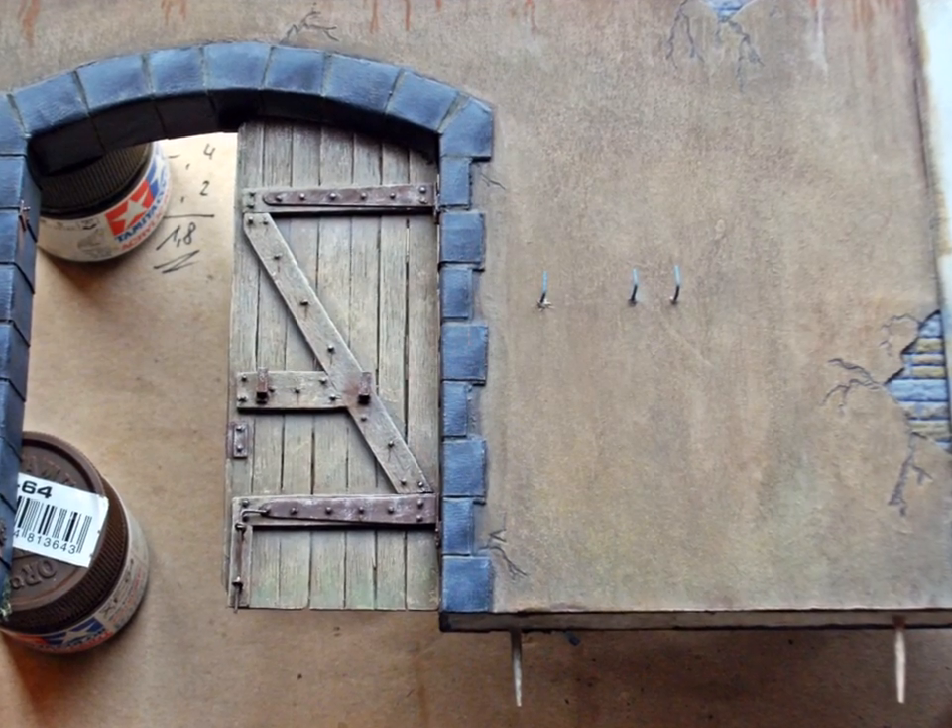I made three hooks from 0 .5mm copper wire and glued them into matching holes I drilled into the wall.